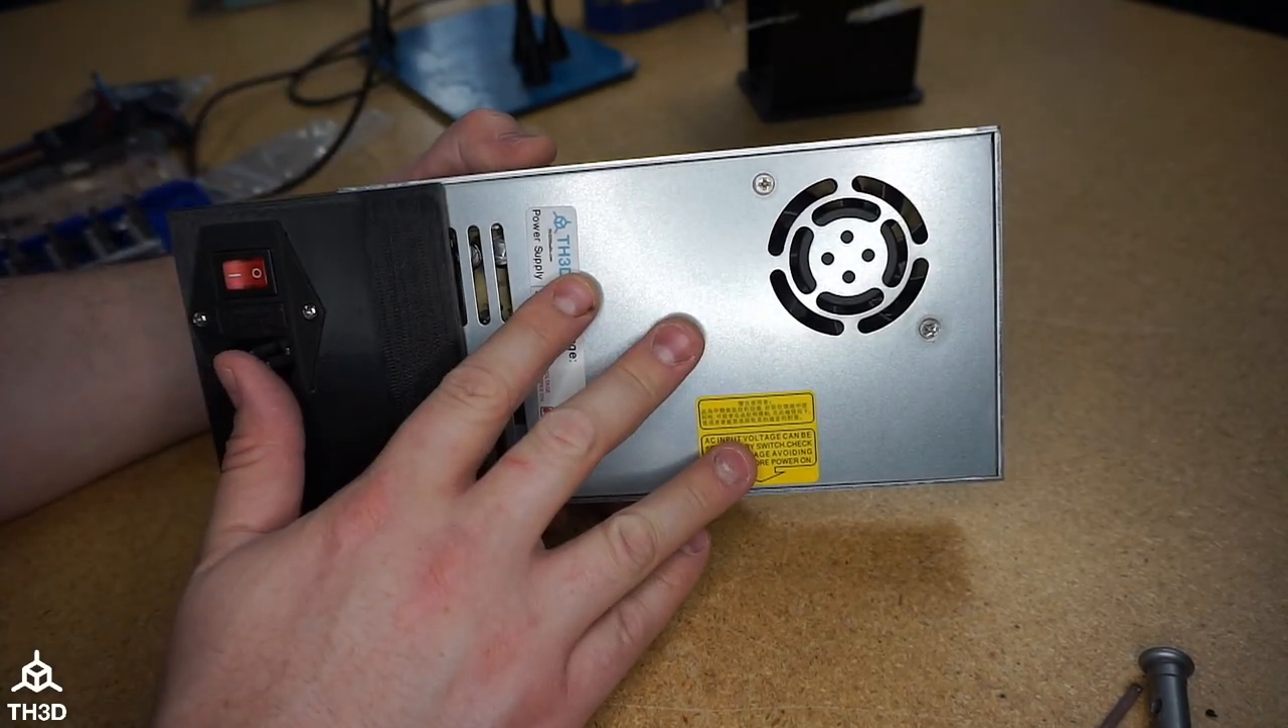So just like that, I've got my power supply reassembled.